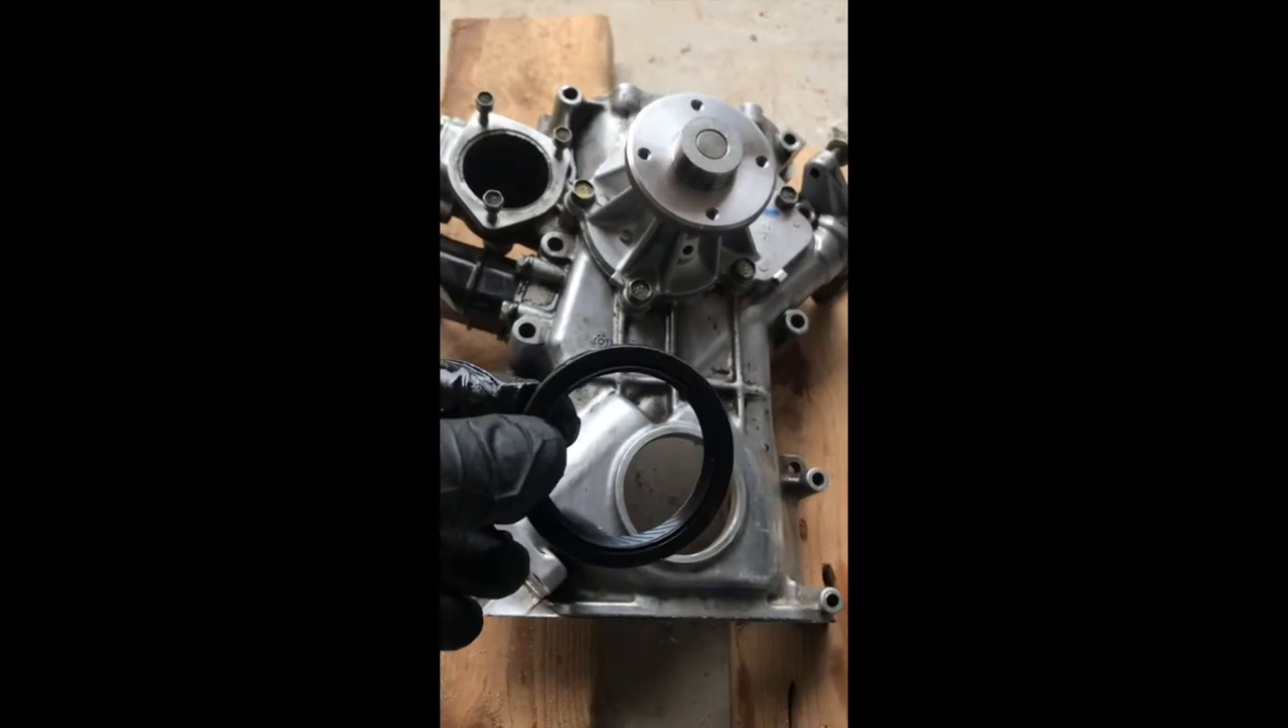The water pump is in.